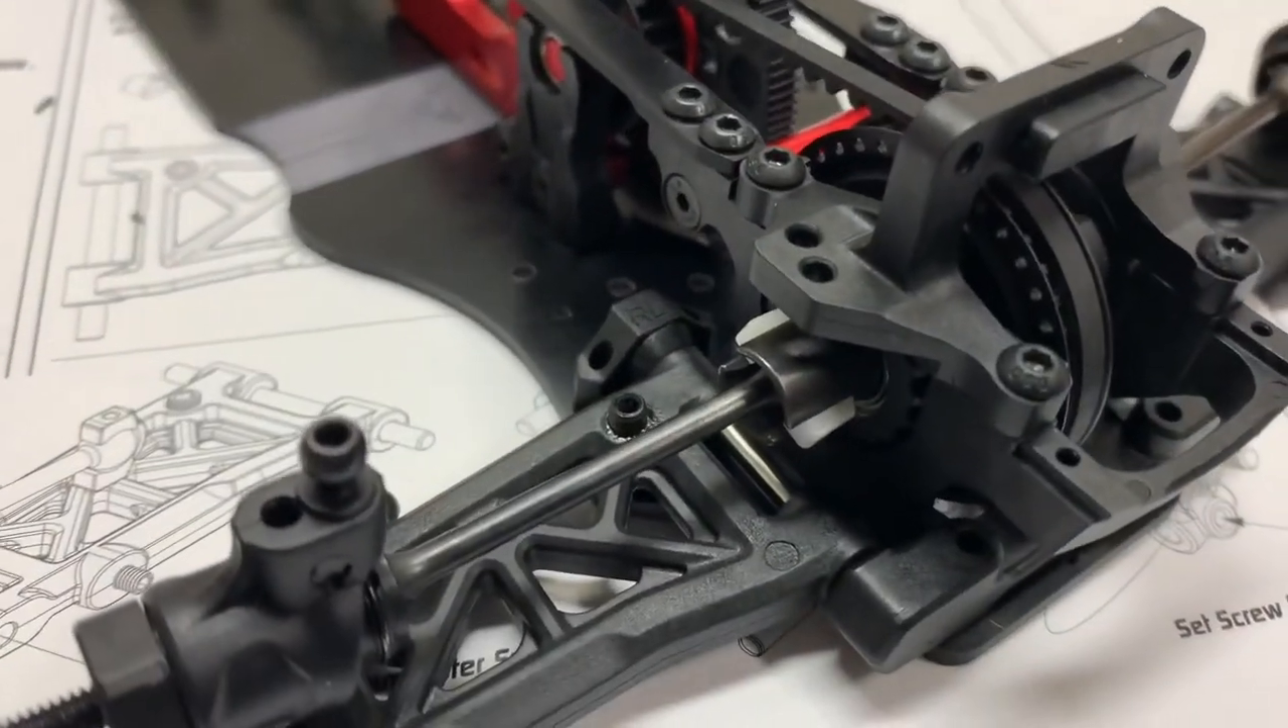Here are the front arms attached.